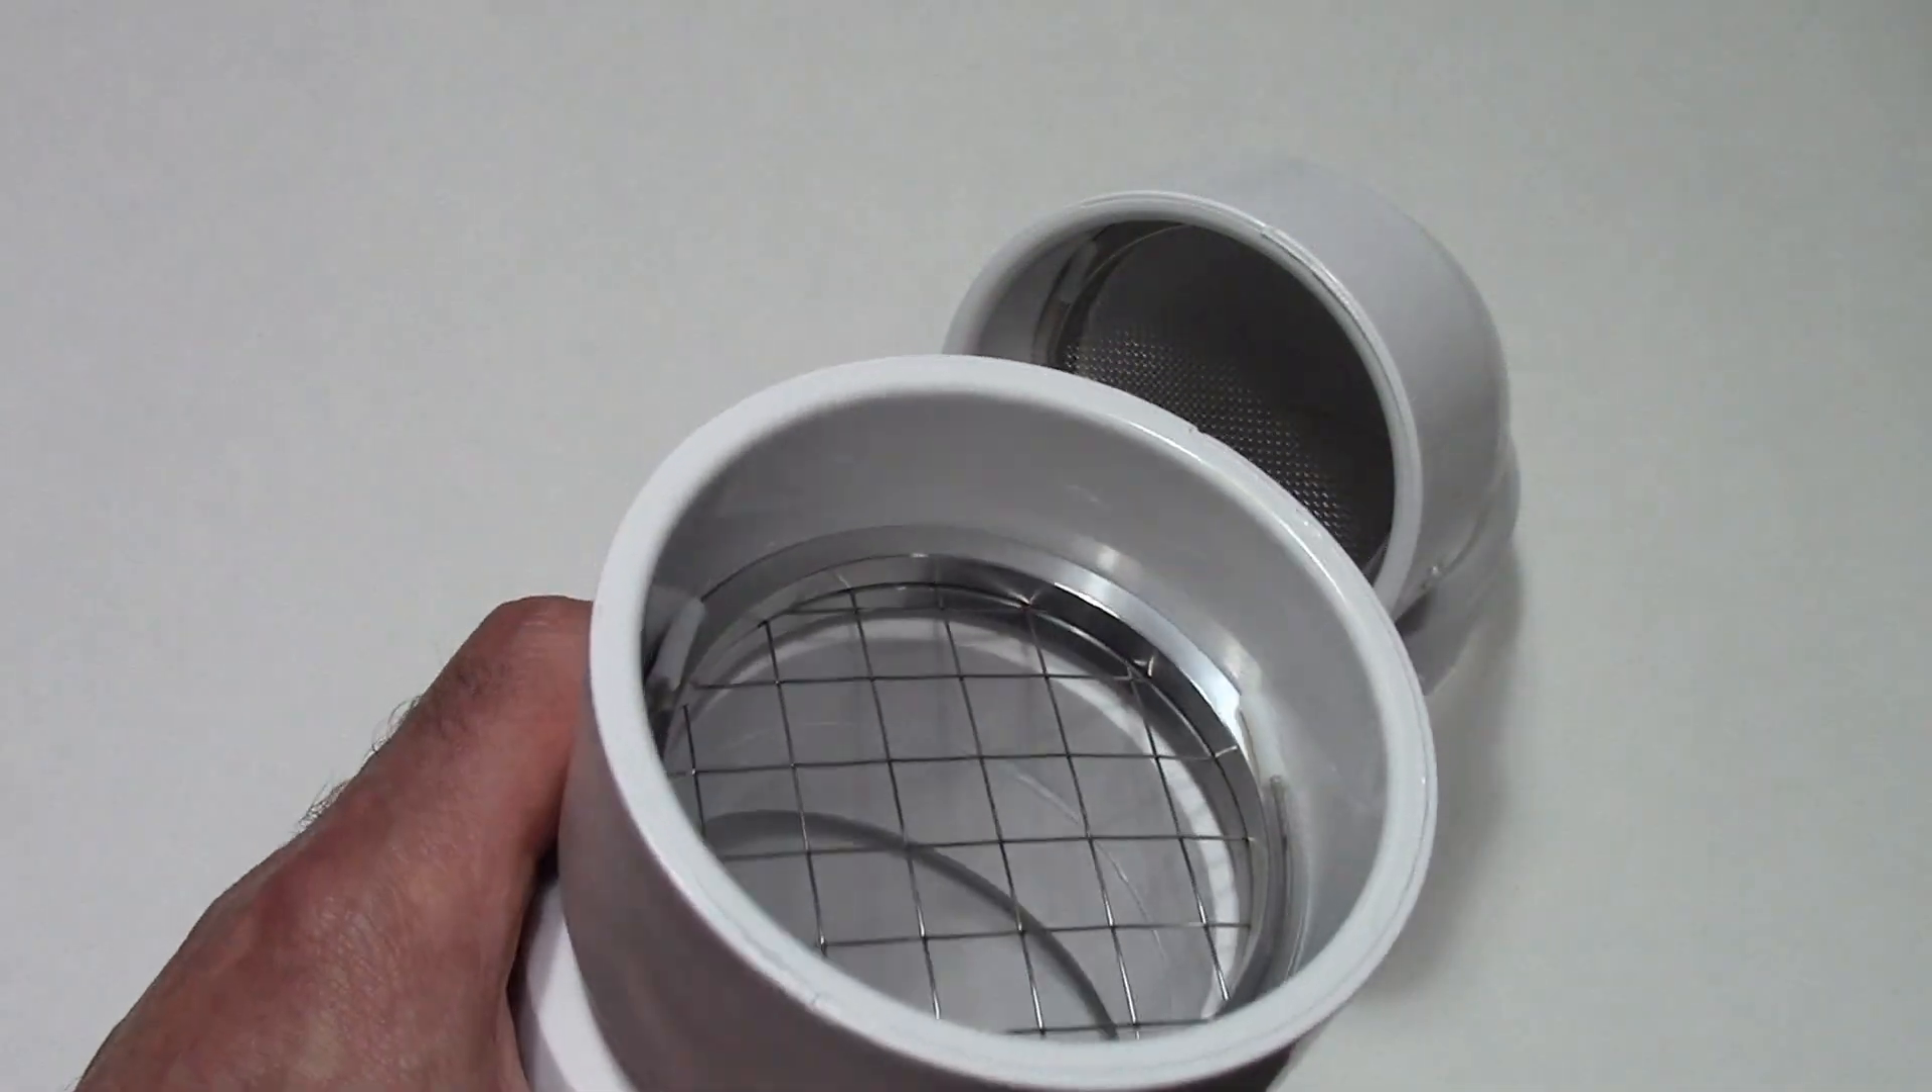So right there you will see that the PVS RS3 vent screen has been installed.